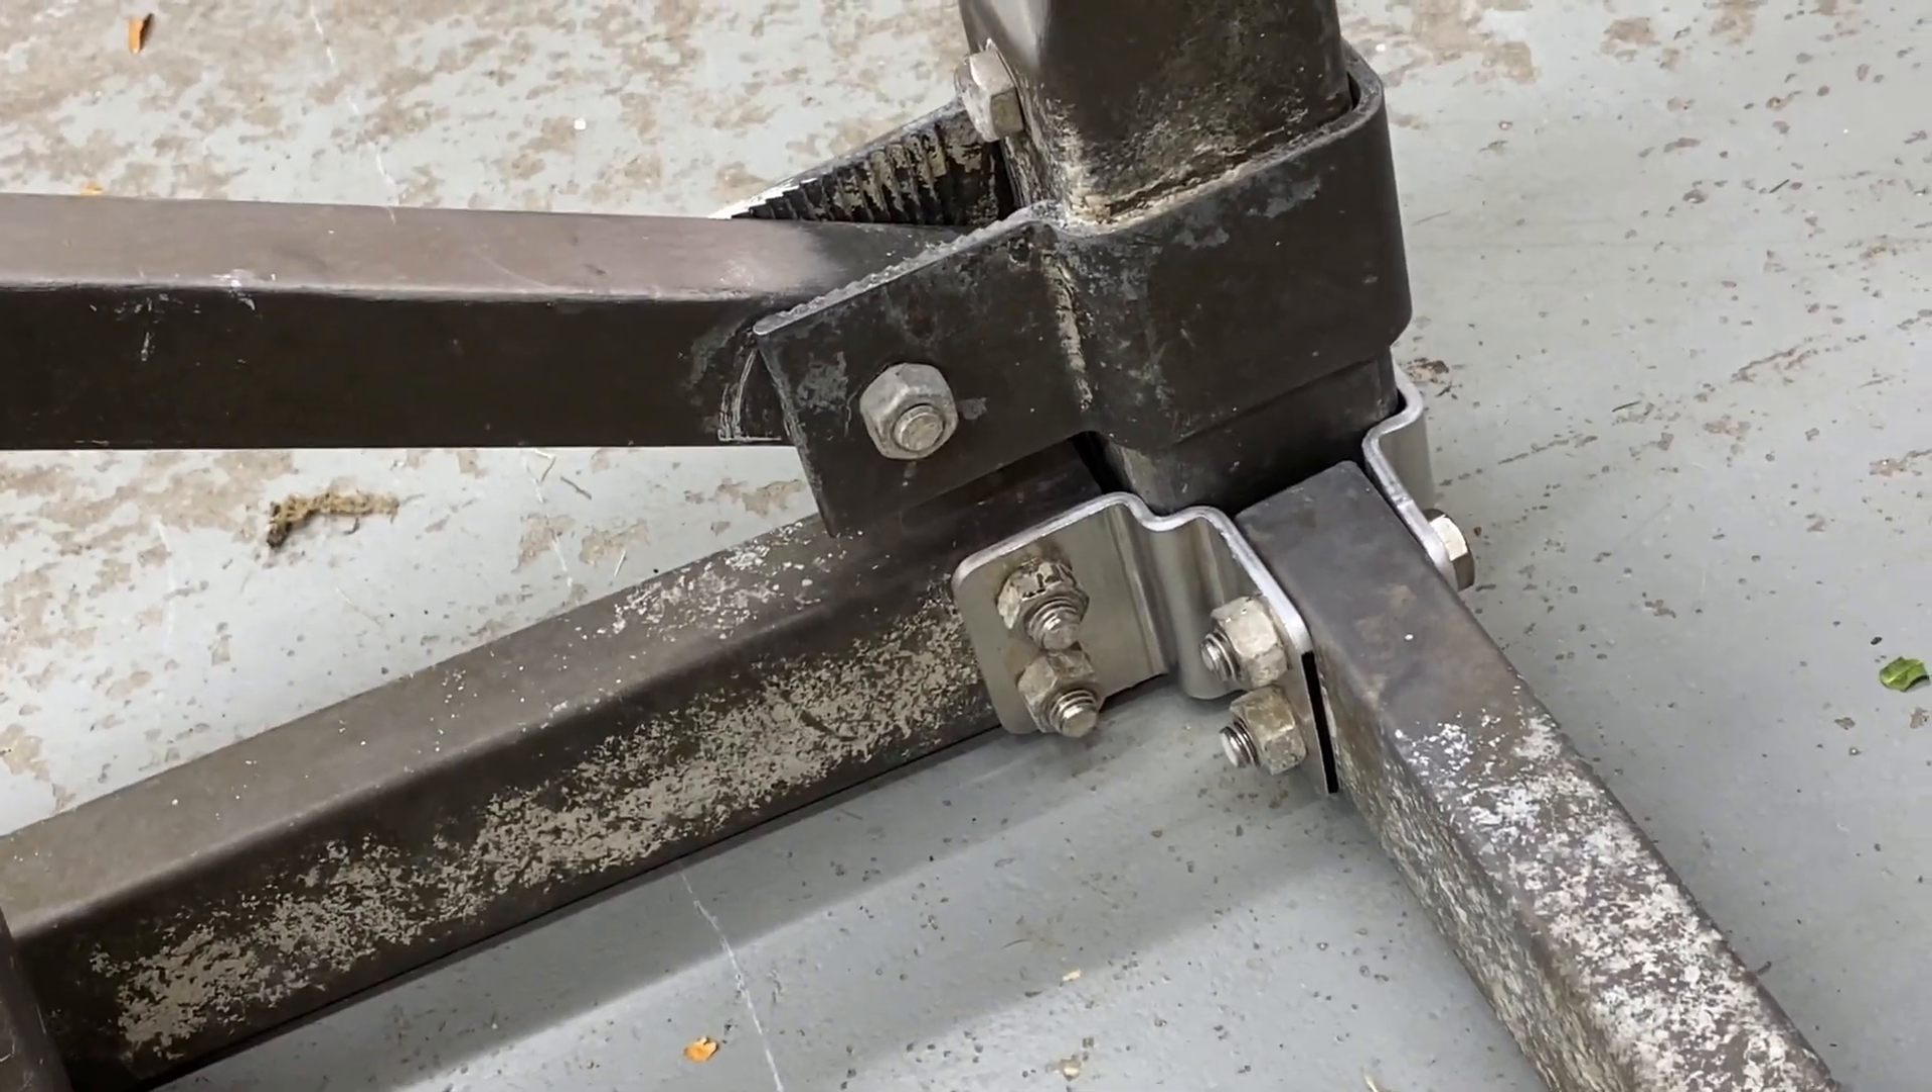Come around and there you can see the smaller inner bracket. All the hardware is connected.